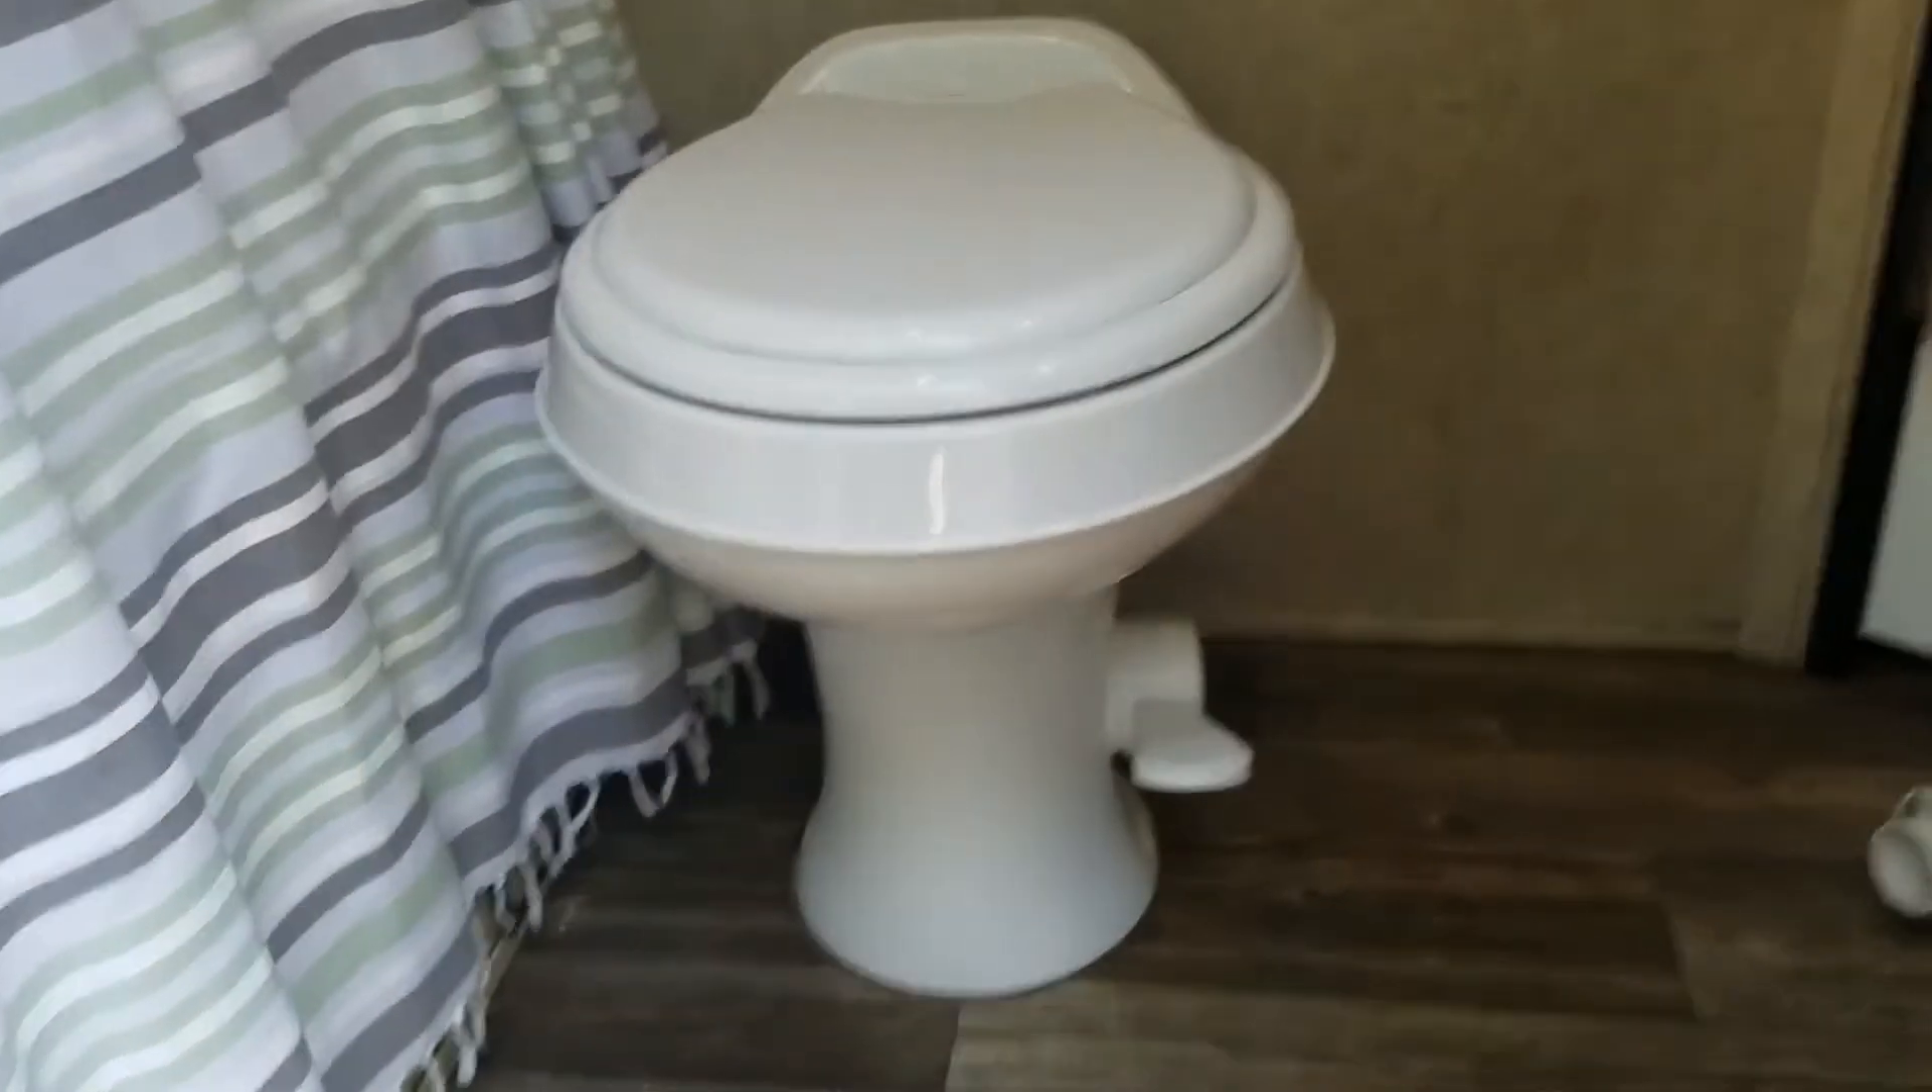New toilet installed.